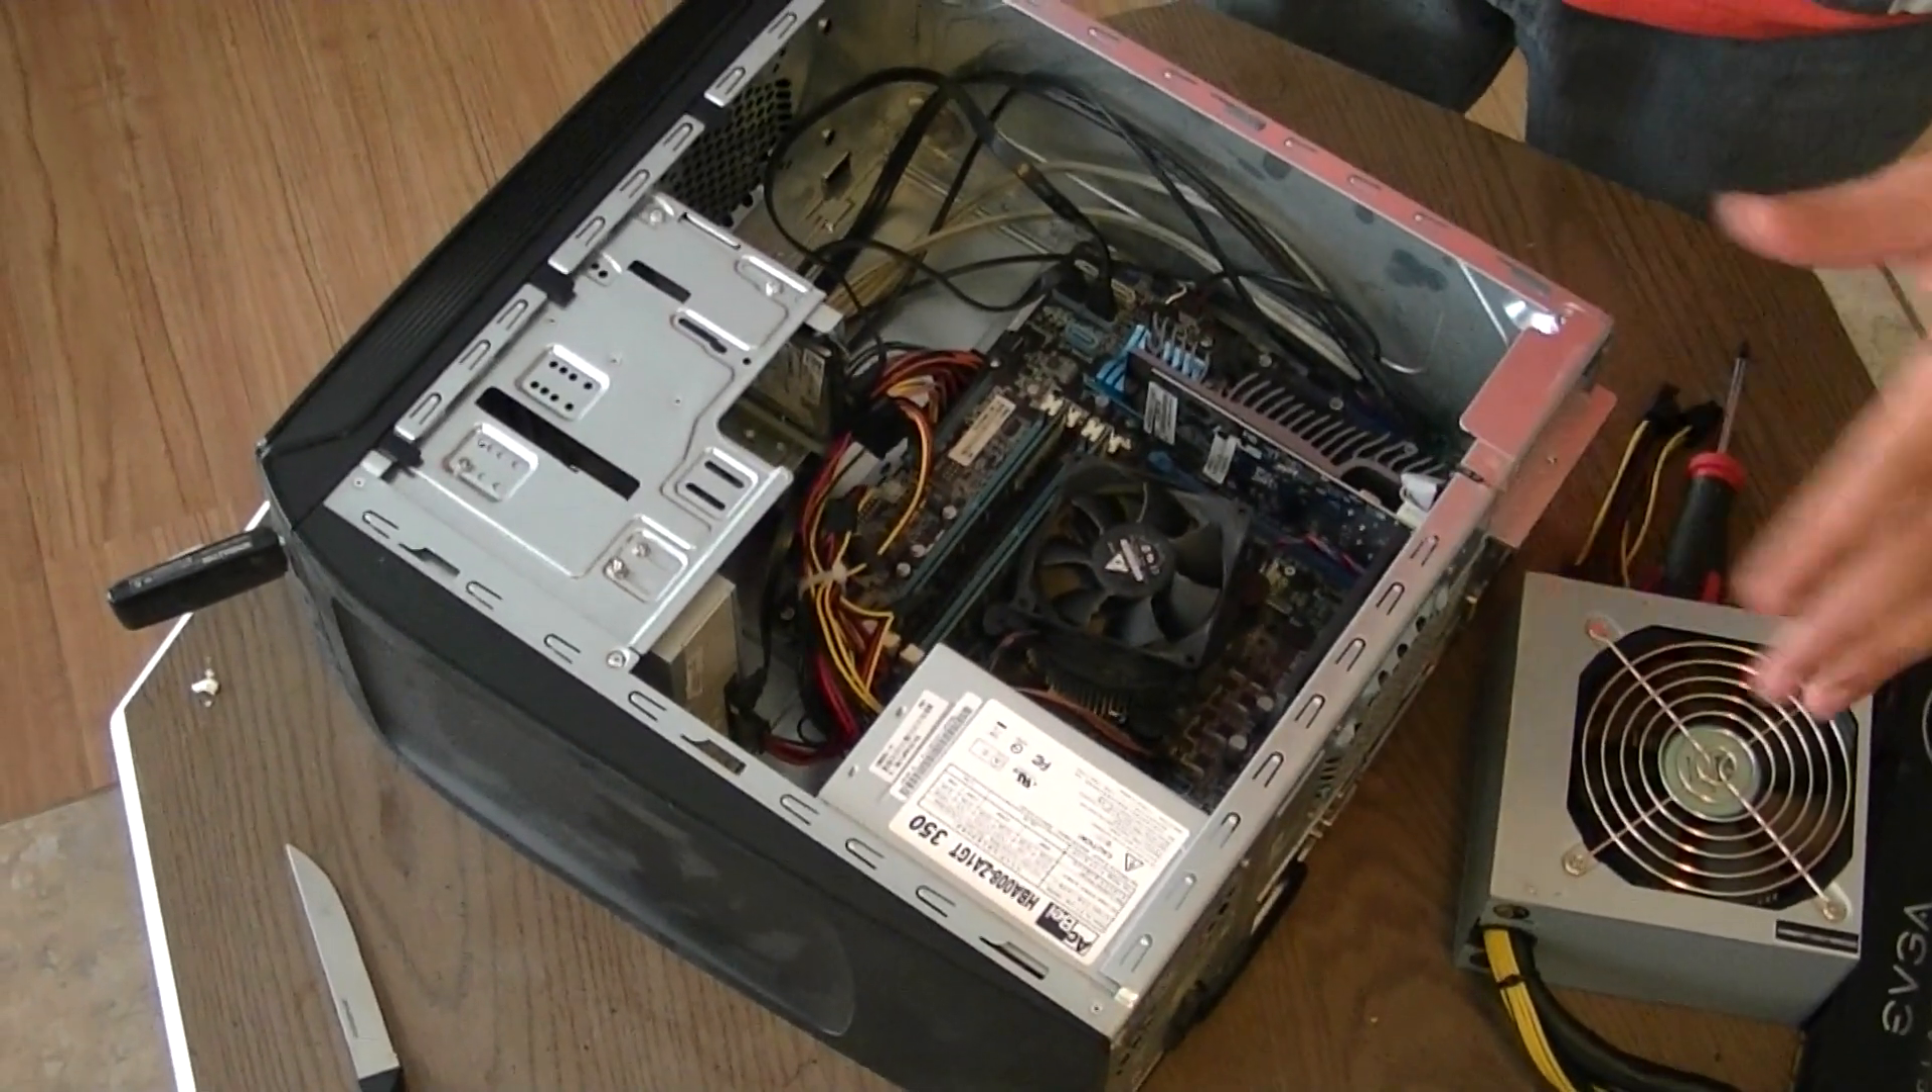Well I already have the case side off as you see.